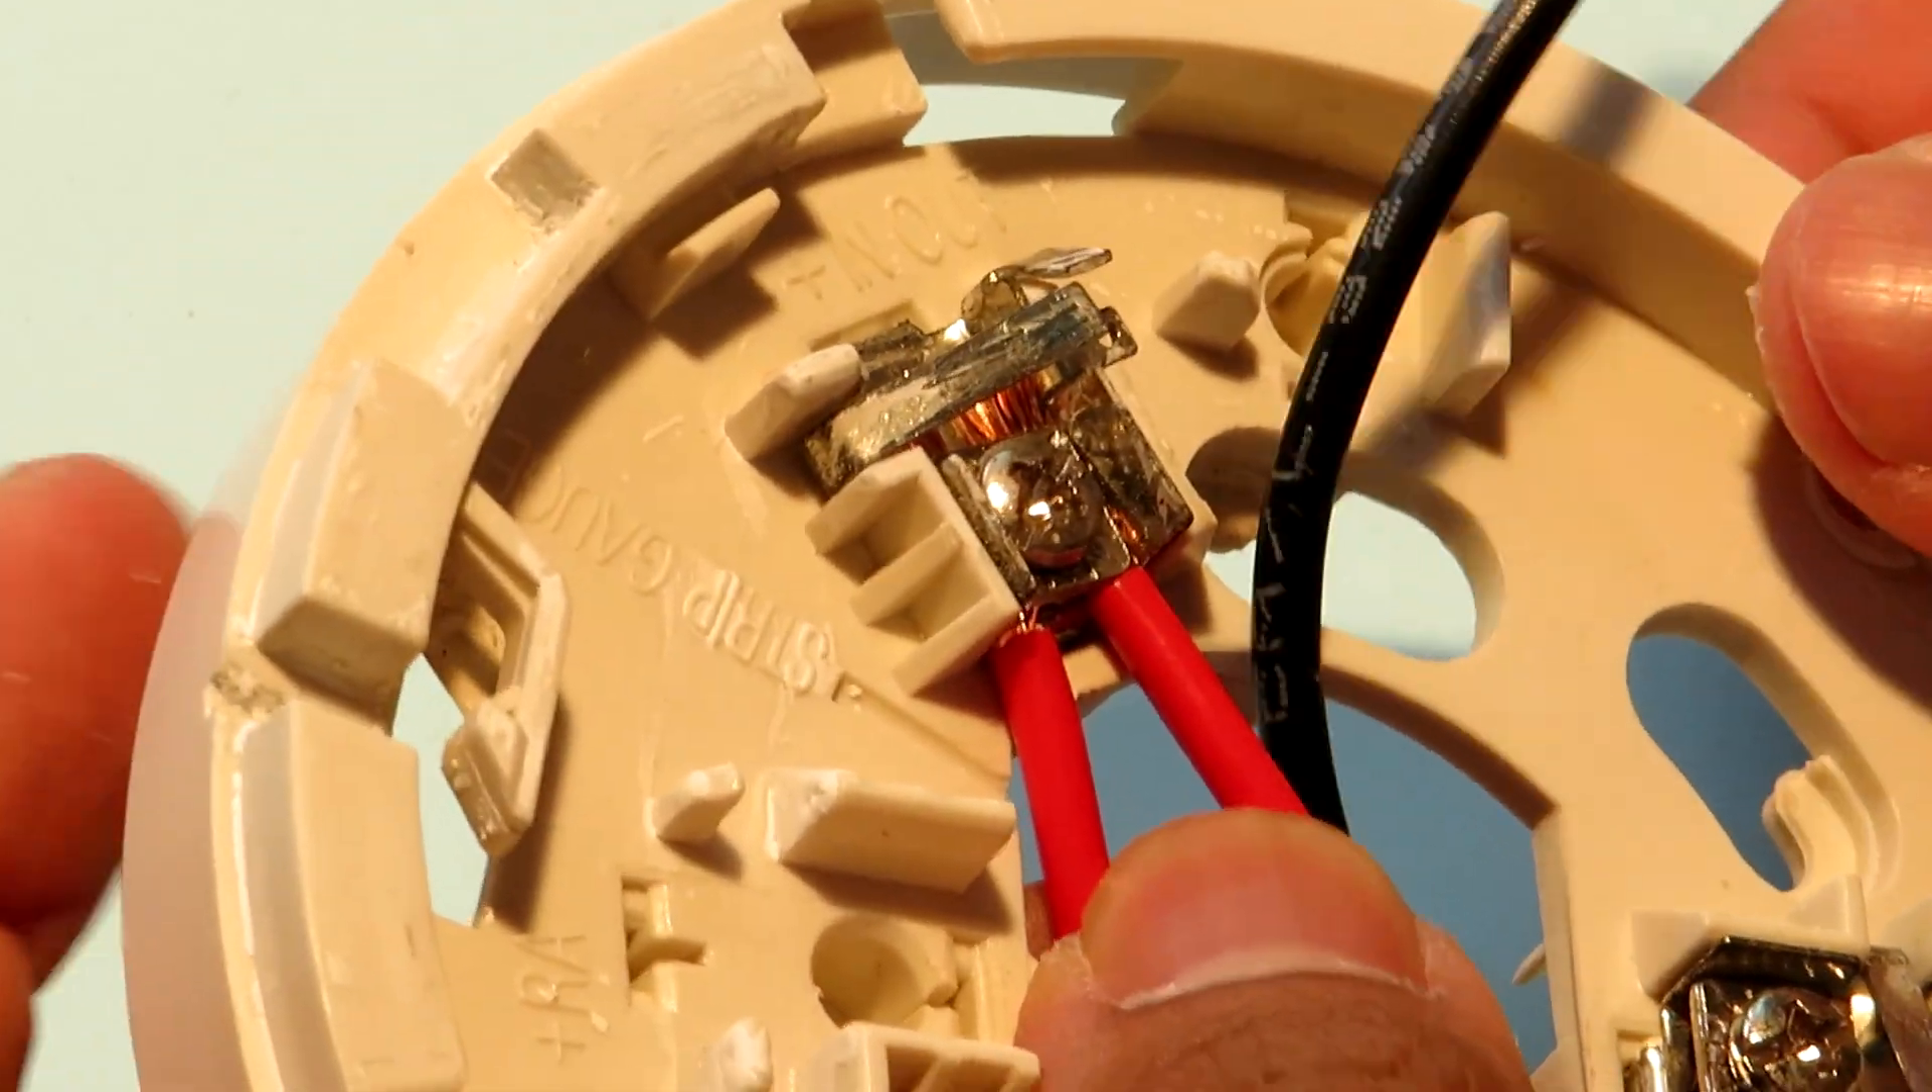So now we have connected our positive wire successfully.